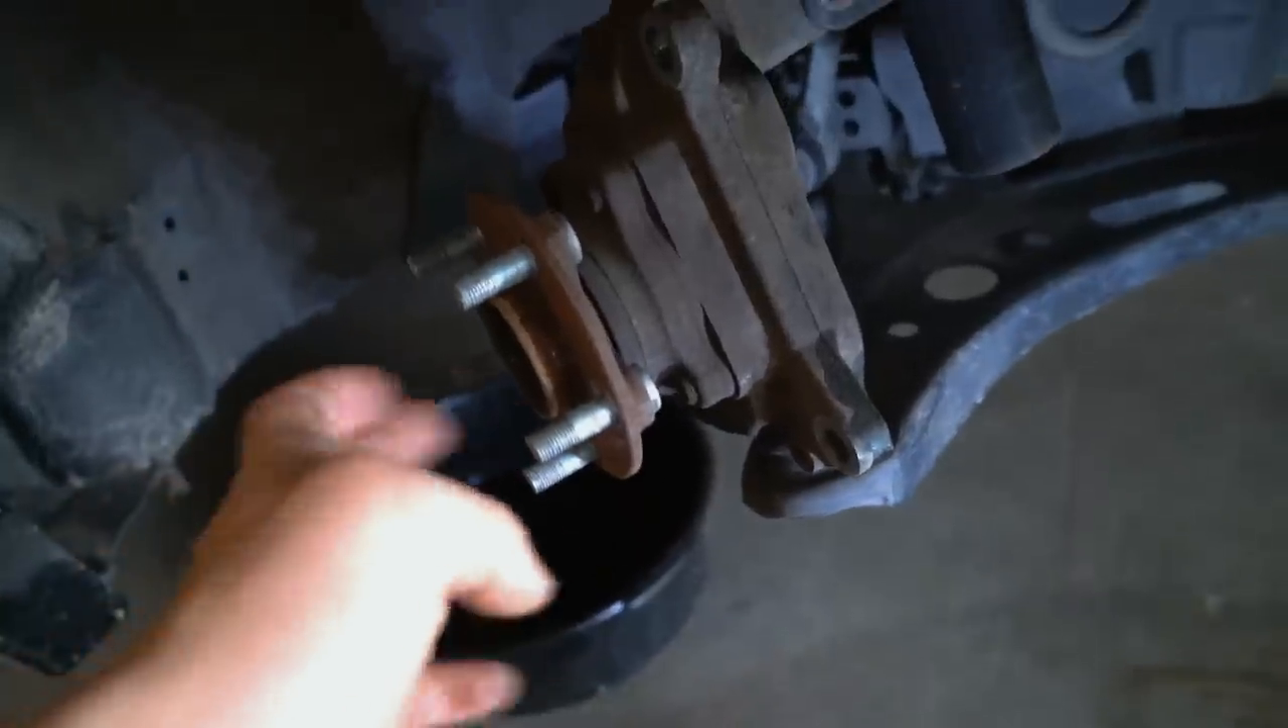So we got the caliper and rotor off.